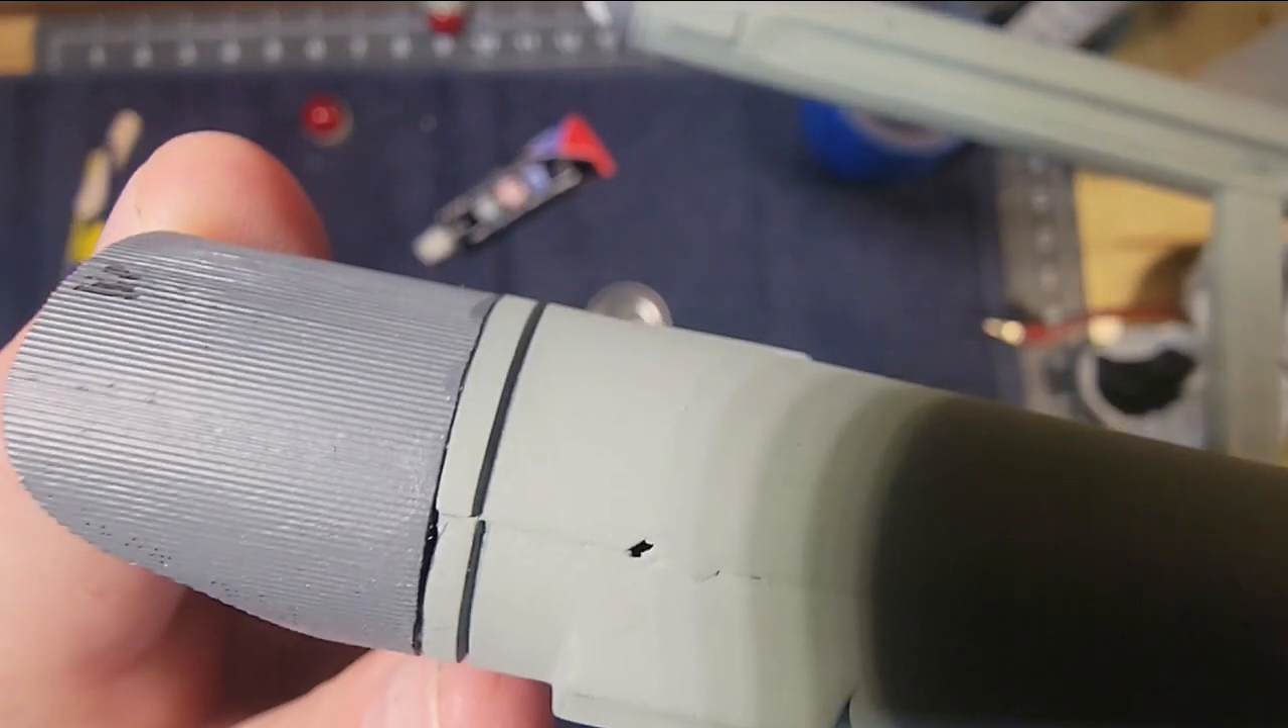You can see, these lines here, they just don't quite line up, and that is unfortunate.